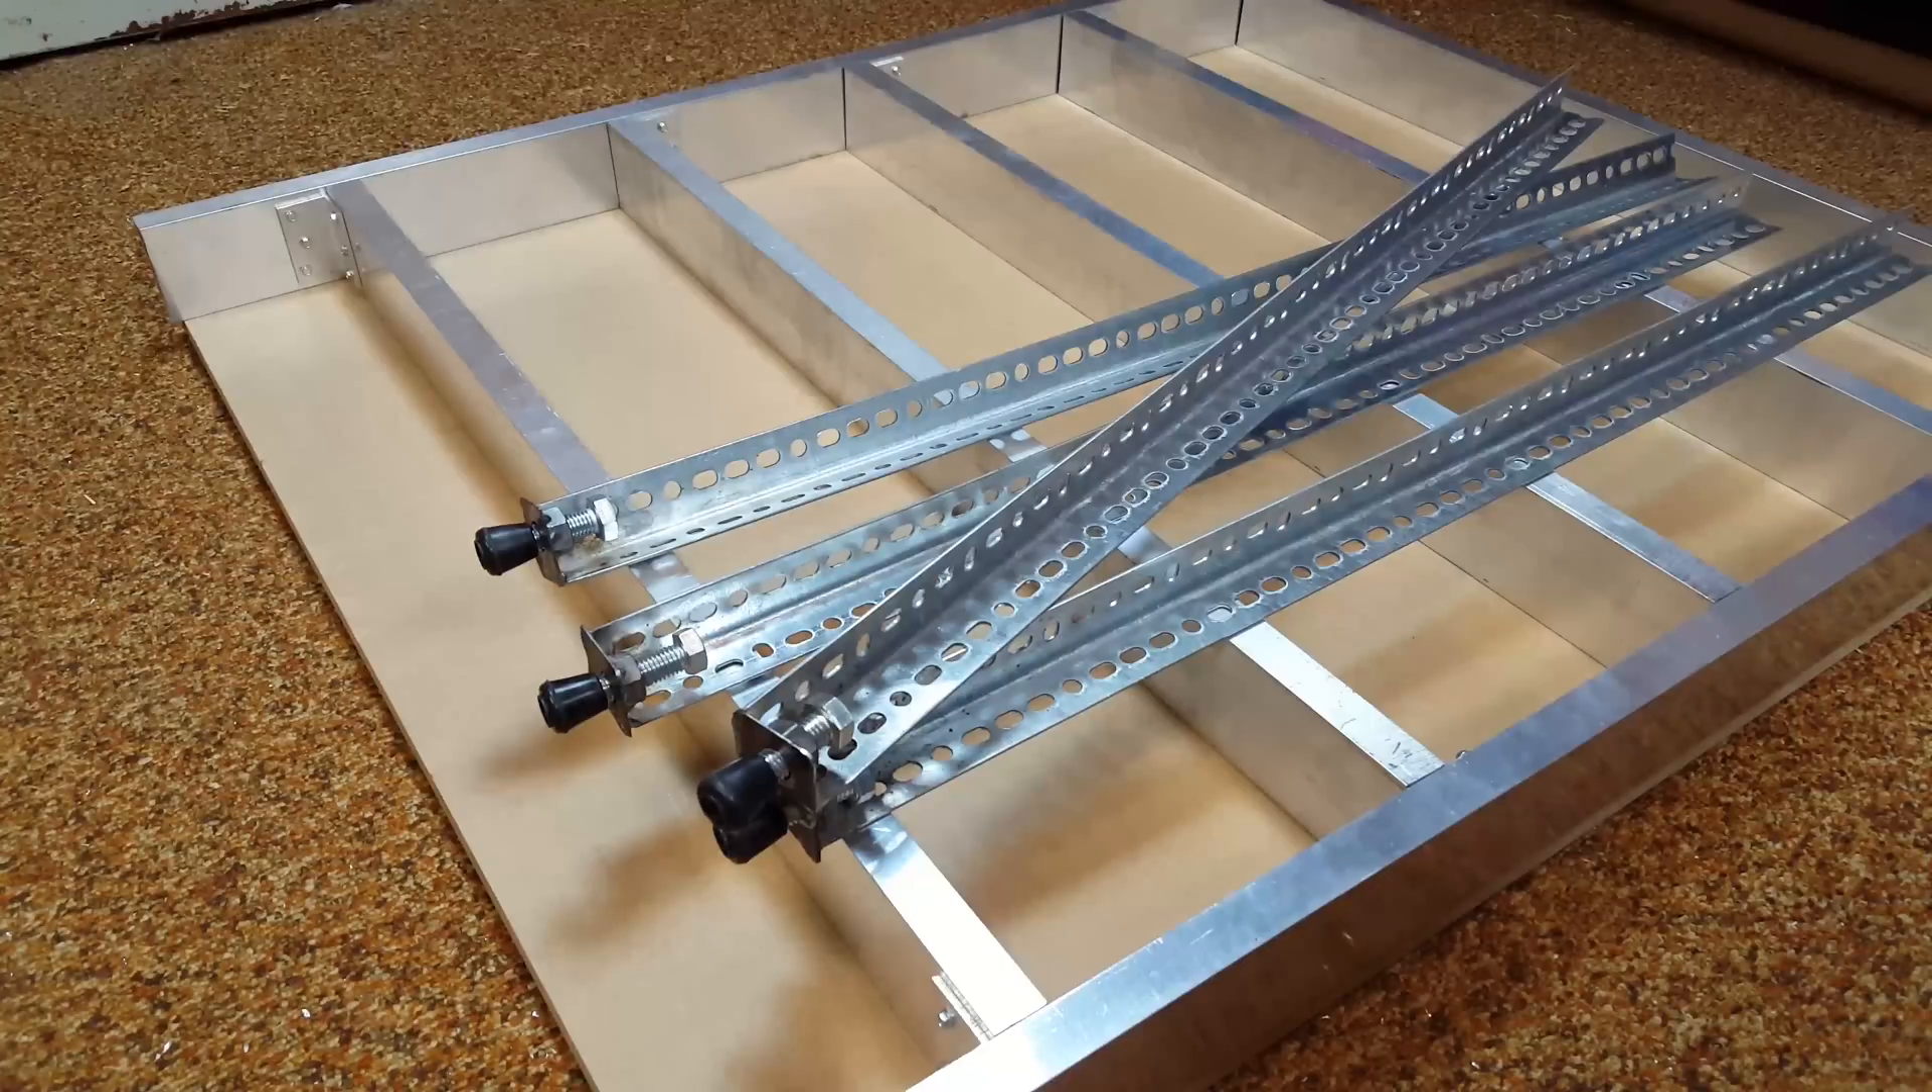What I've done to it is I've welded little pieces of steel on the bottoms here like this and then tacked in a bolt that is basically going to work as a leveler.